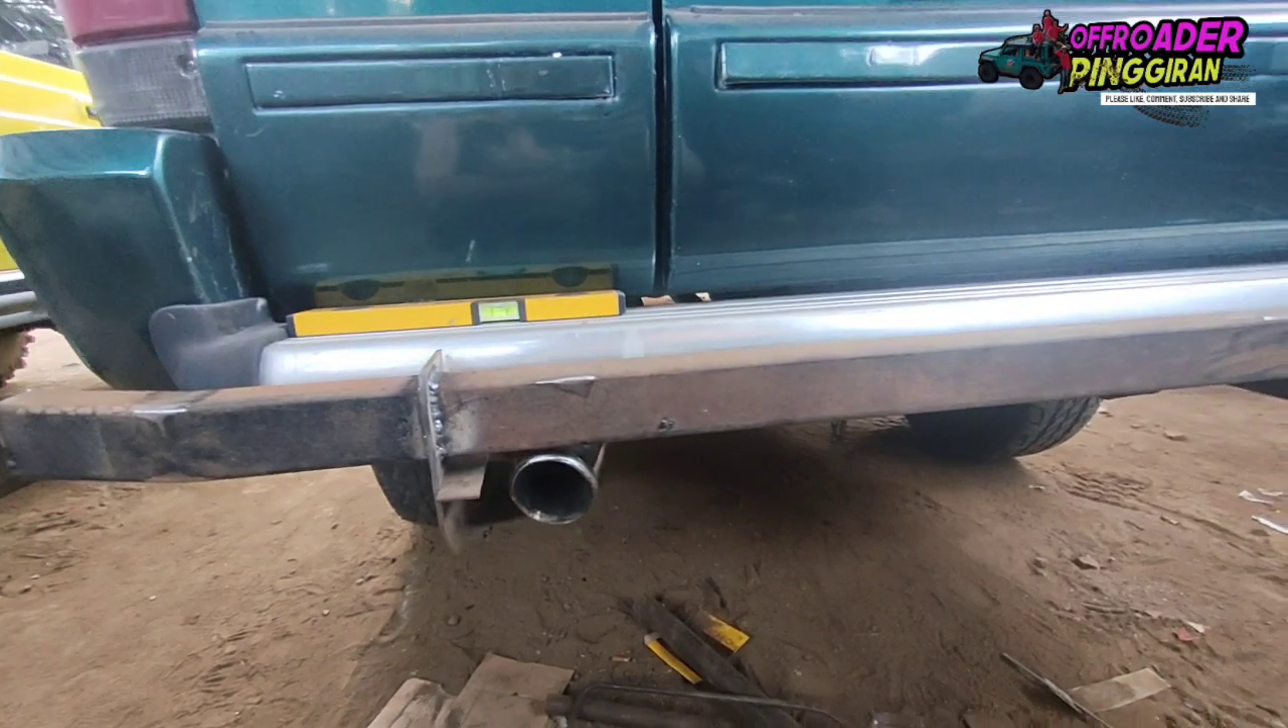Ini untuk towing Atau pelindung bumper belakang ini Sudah Terpasang.